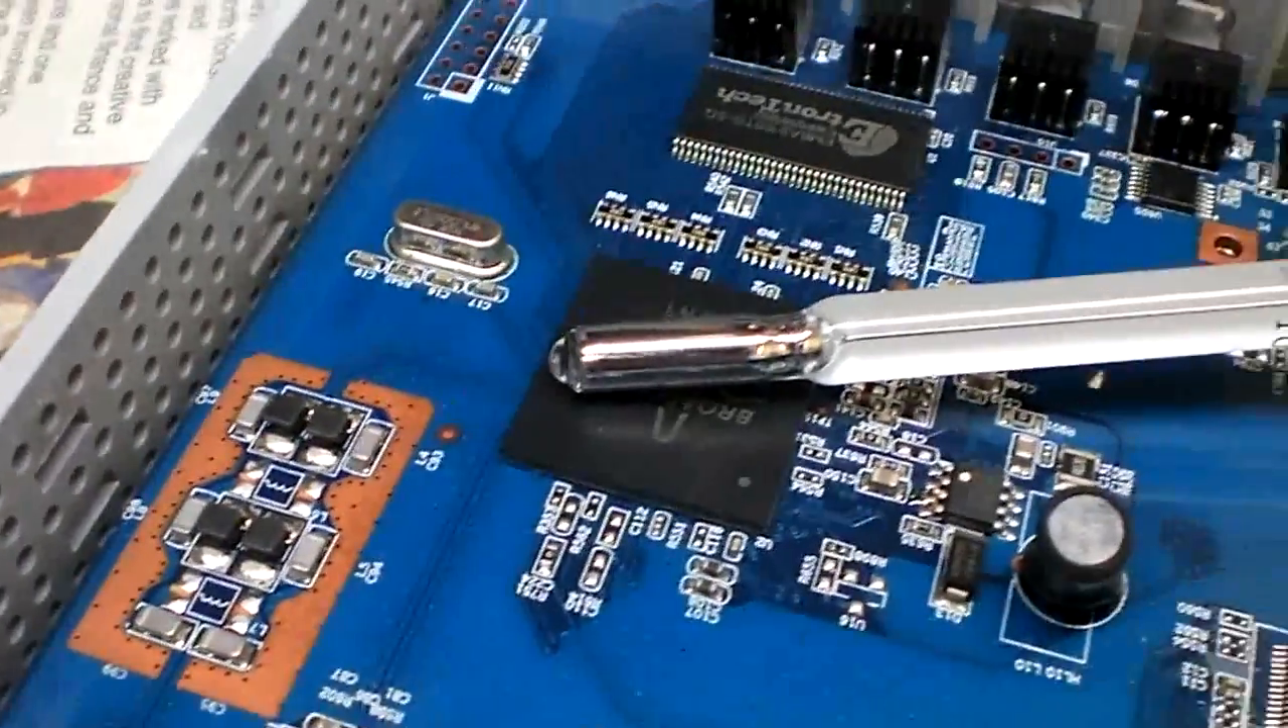The Thermometer's just lying on the top There's no Thermal Thermal Compound For A Good Thermal Contact.